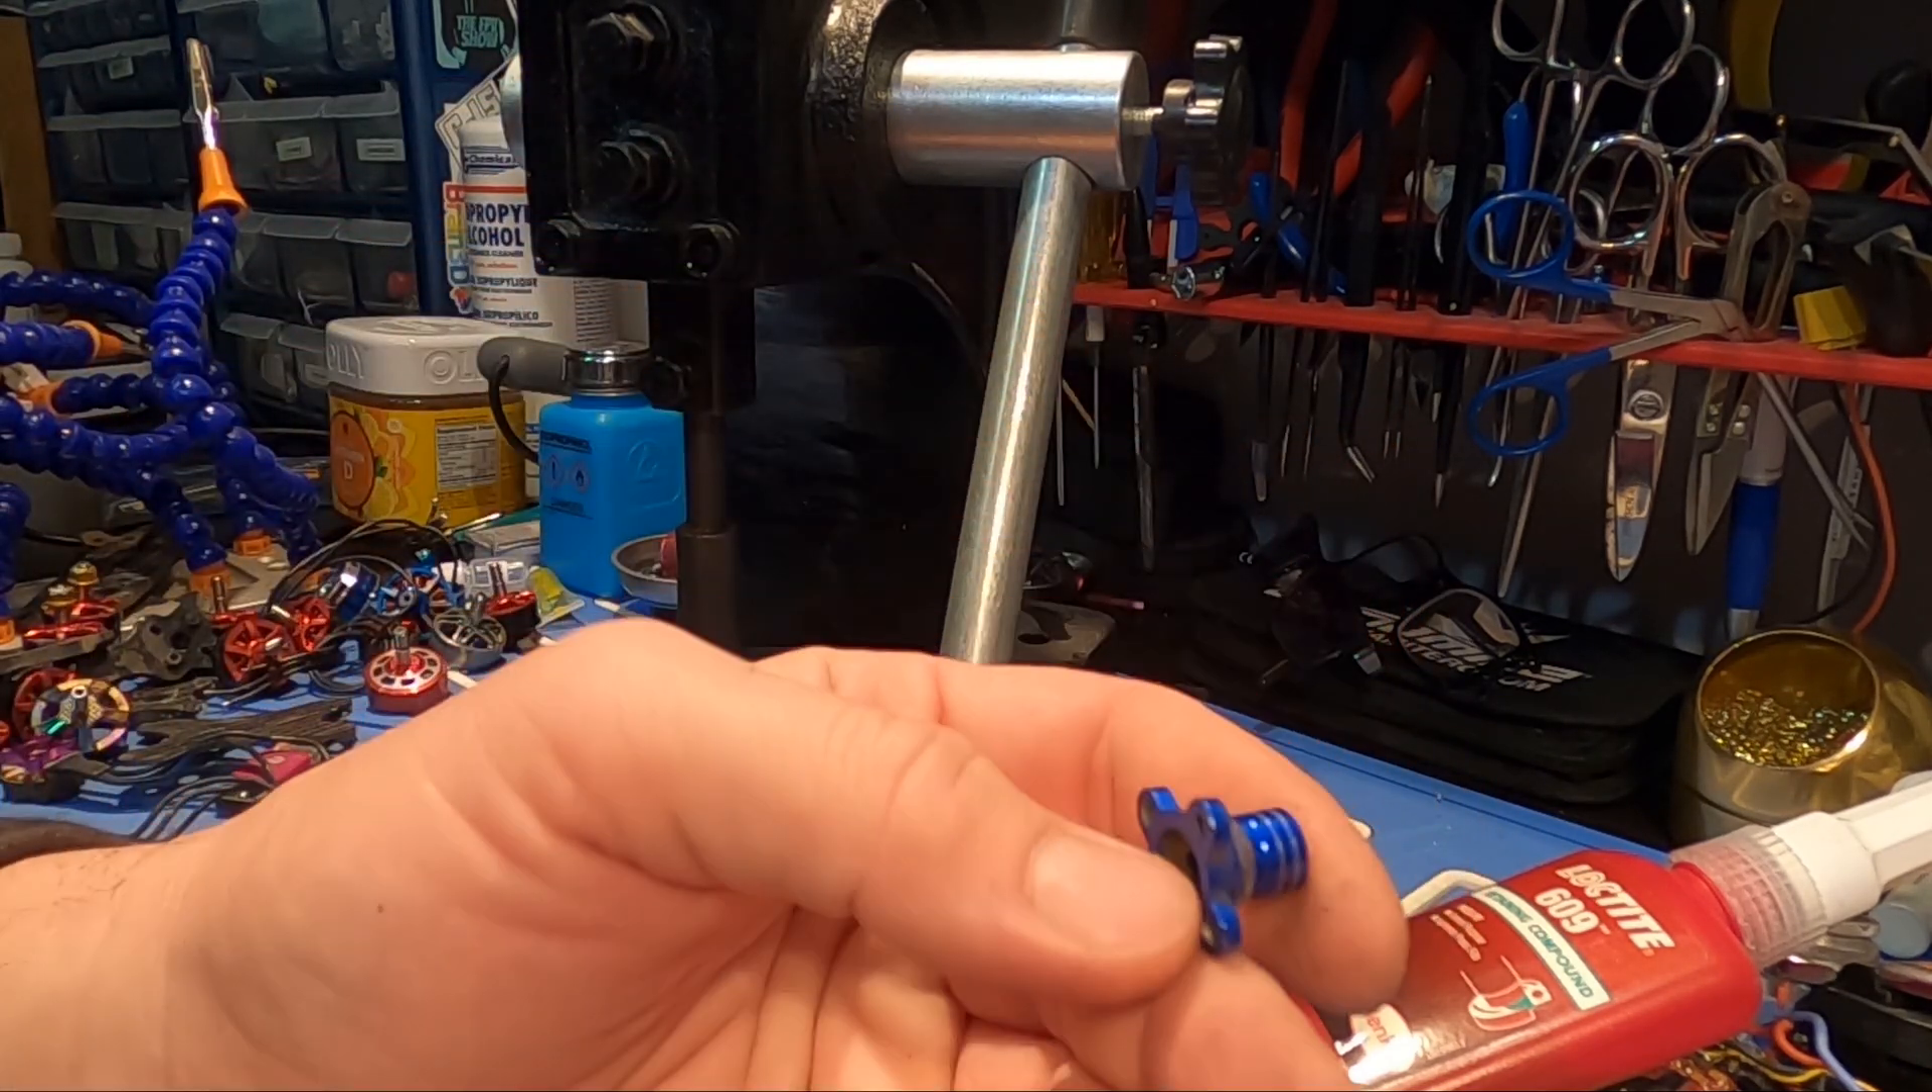Okay so now our base is now removed and here's our motor base.